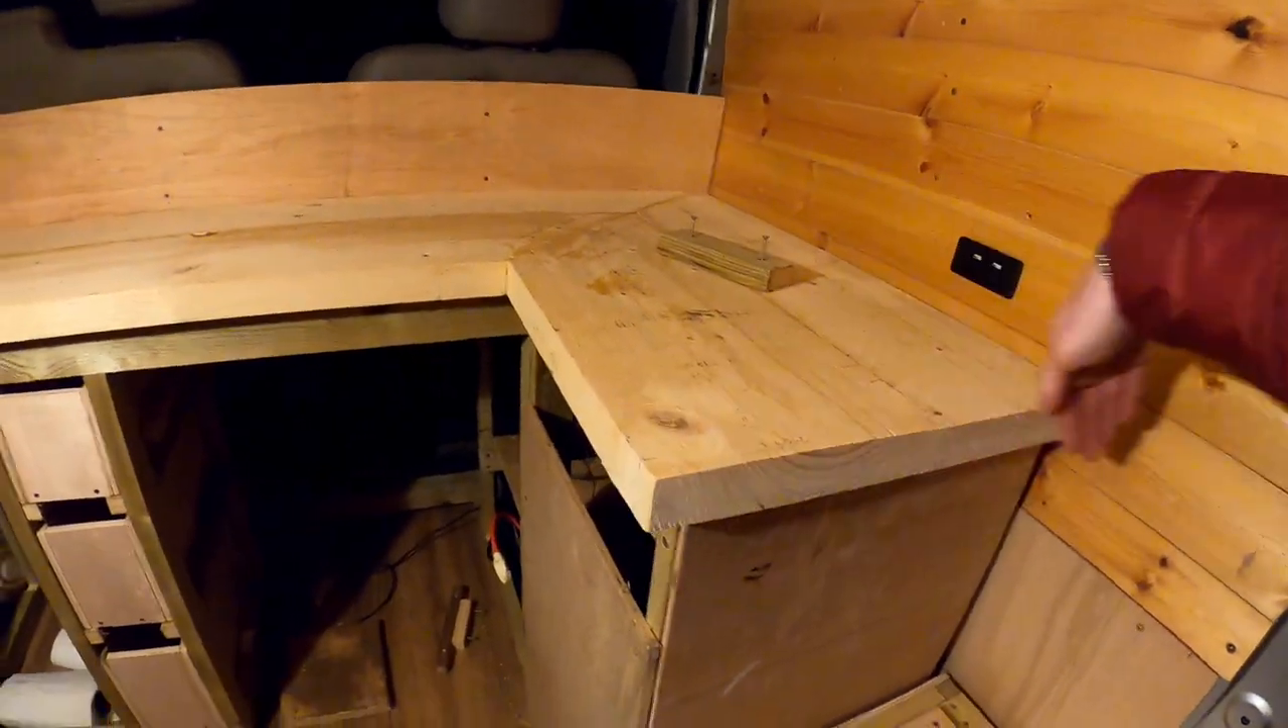I got the worktop back into position And basically cut it down to size.